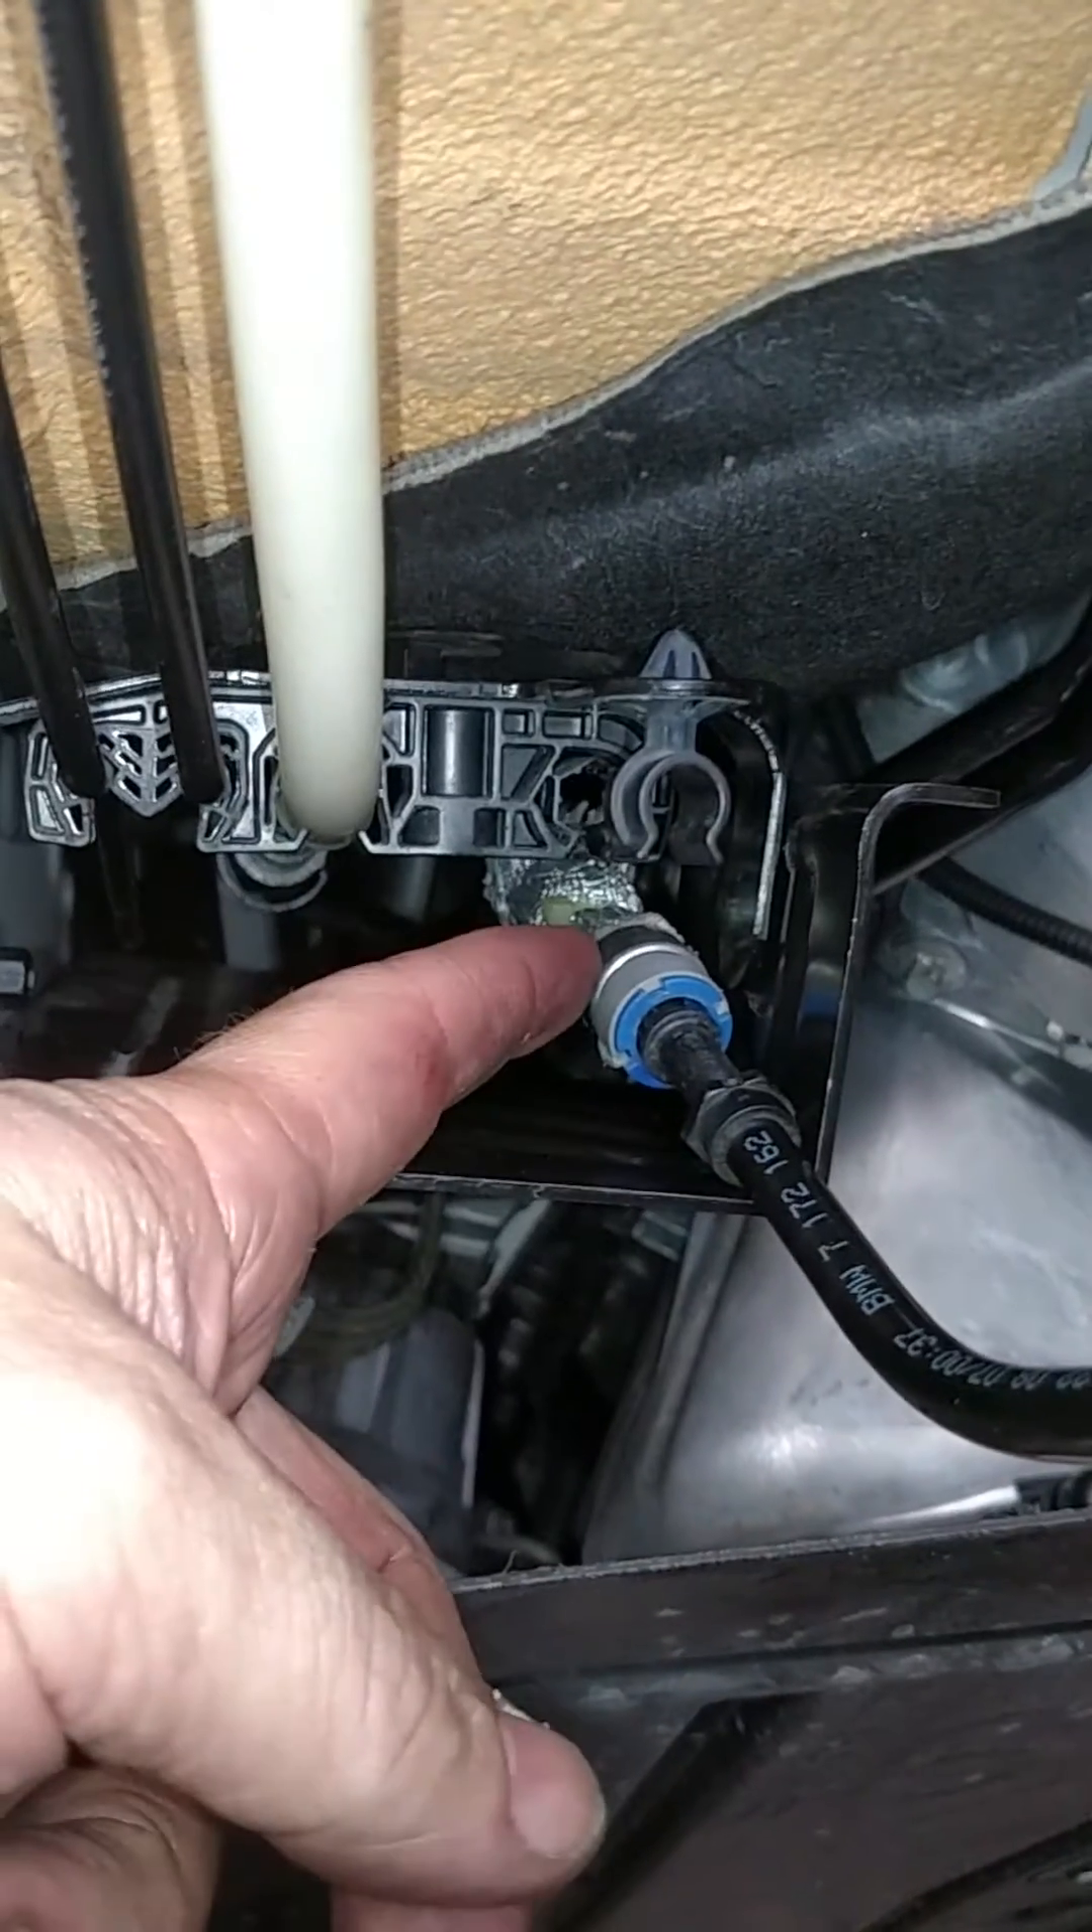Now that we have disconnected the fuel line from the underside of the chassis, there is one connection left right here where it connects to the flex line to go up into the engine bay.